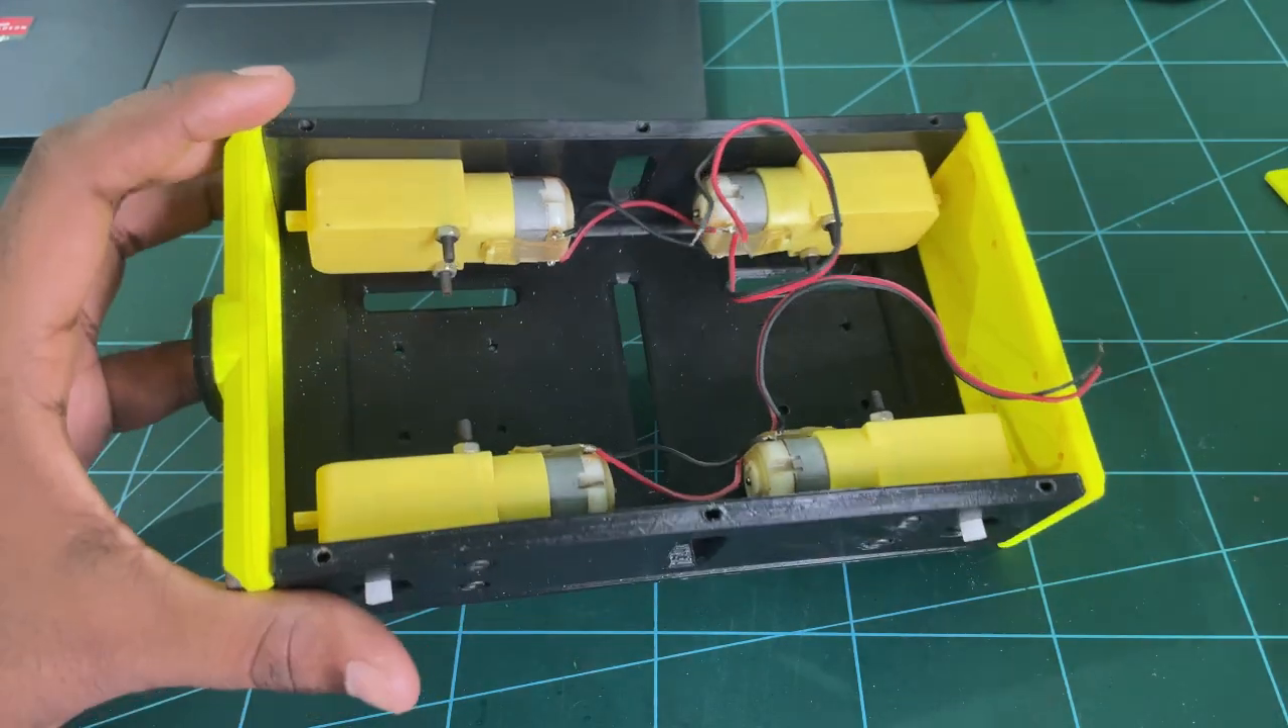In chassis, I have already attached the DC motor.